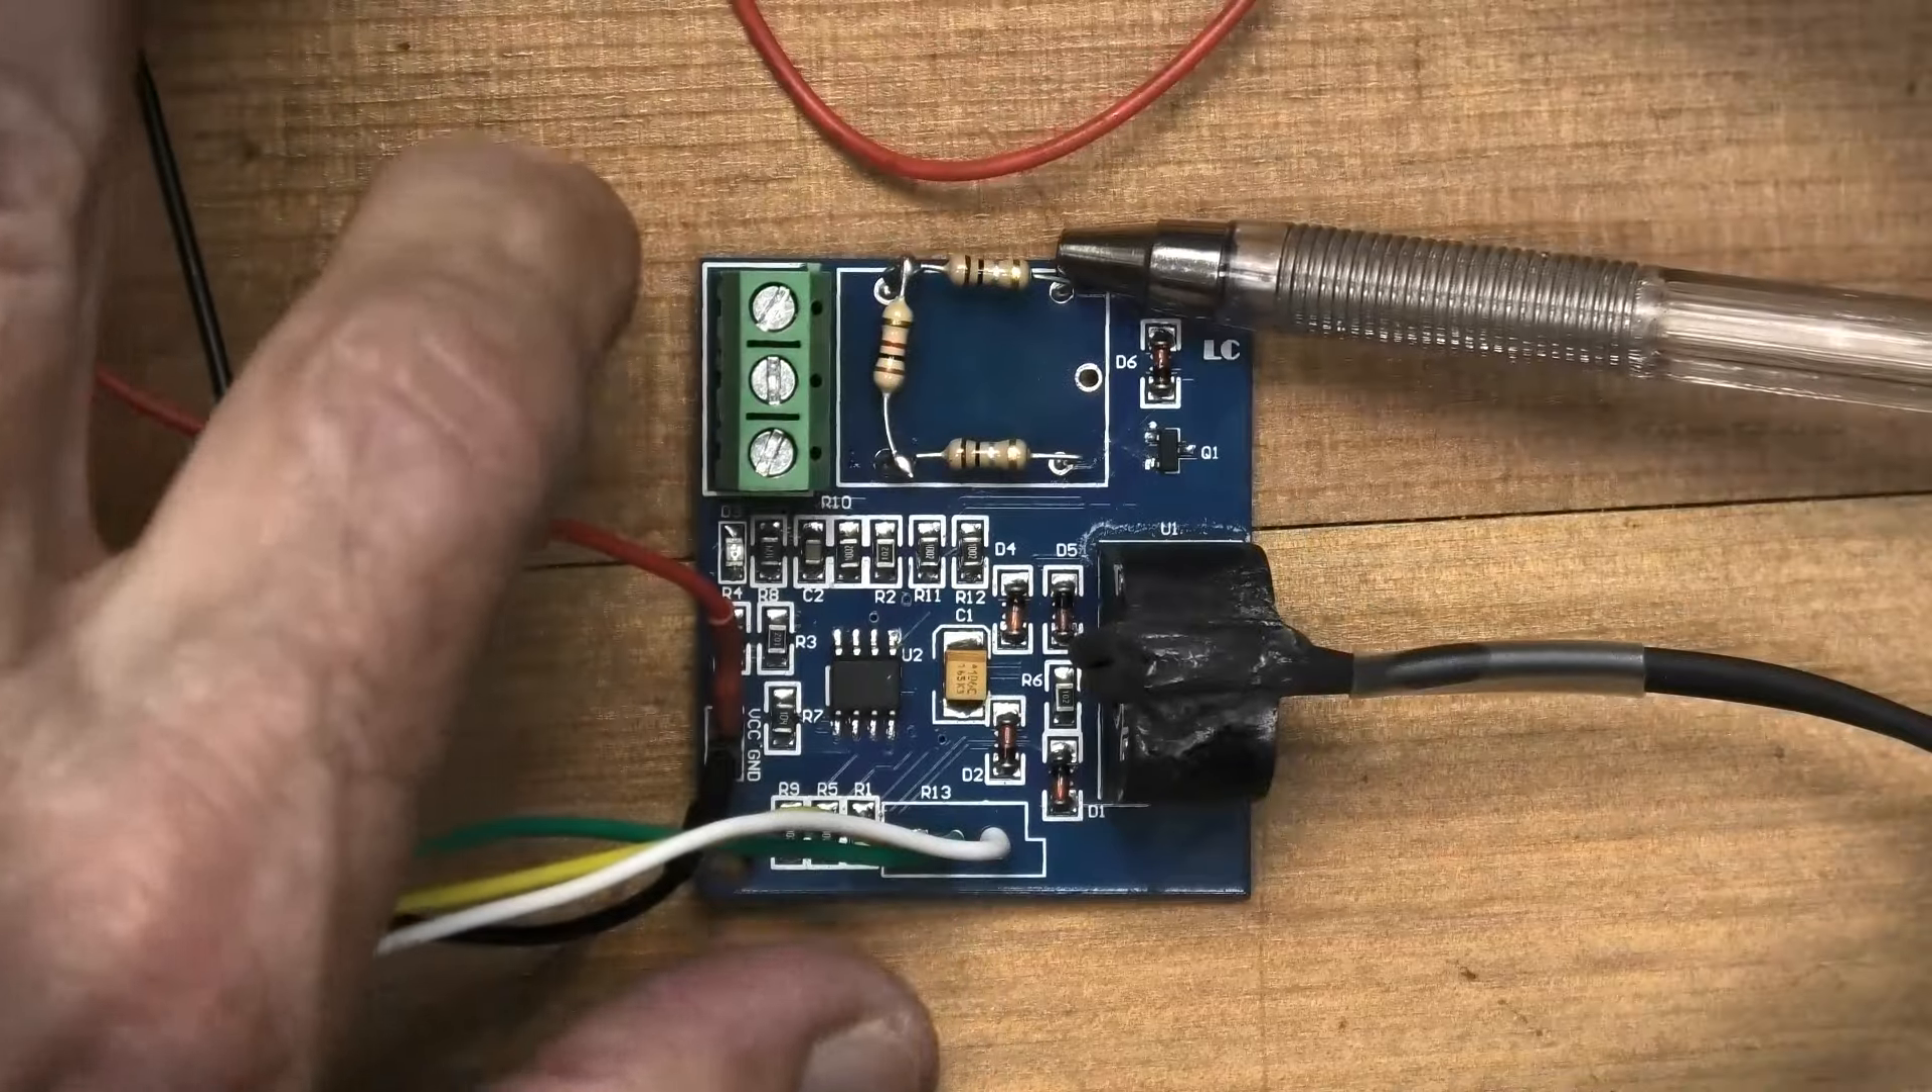Ho tolto il relè e poi vi ho messo queste queste resistenze qui che comunque sono da 0 1 ohm.